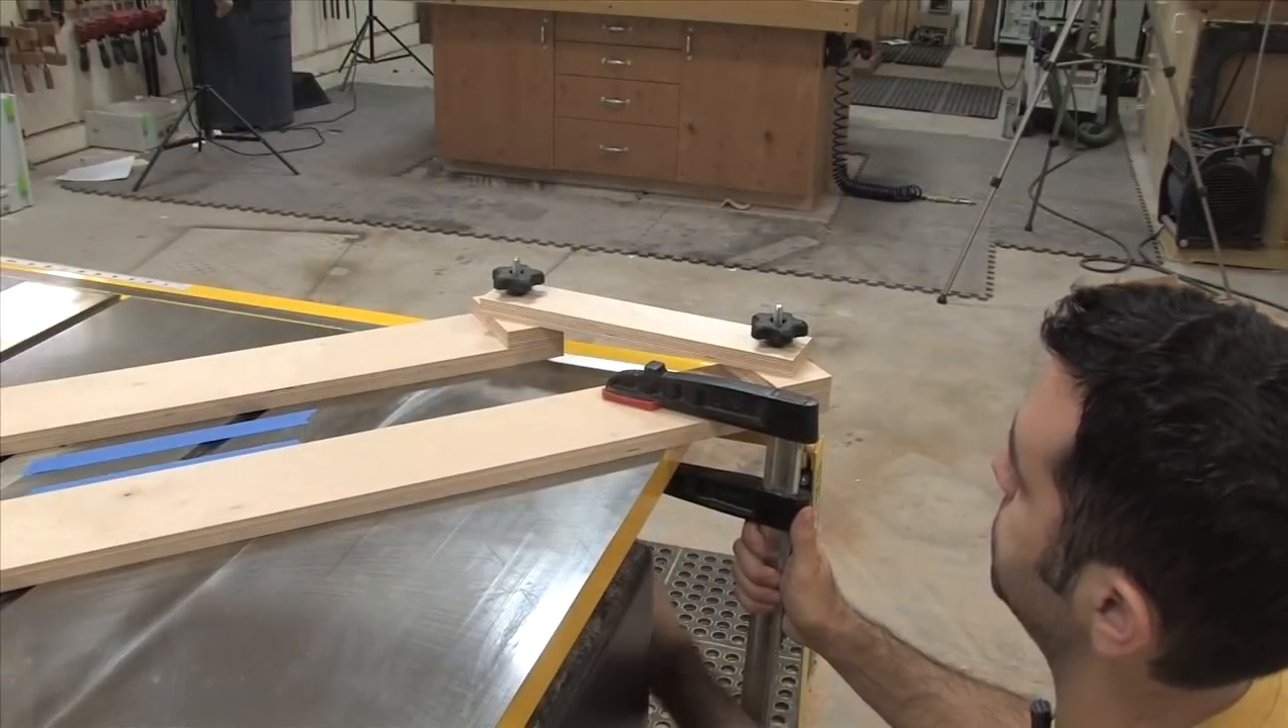Finally I clamp the jig into place and here's a look at the final setup.